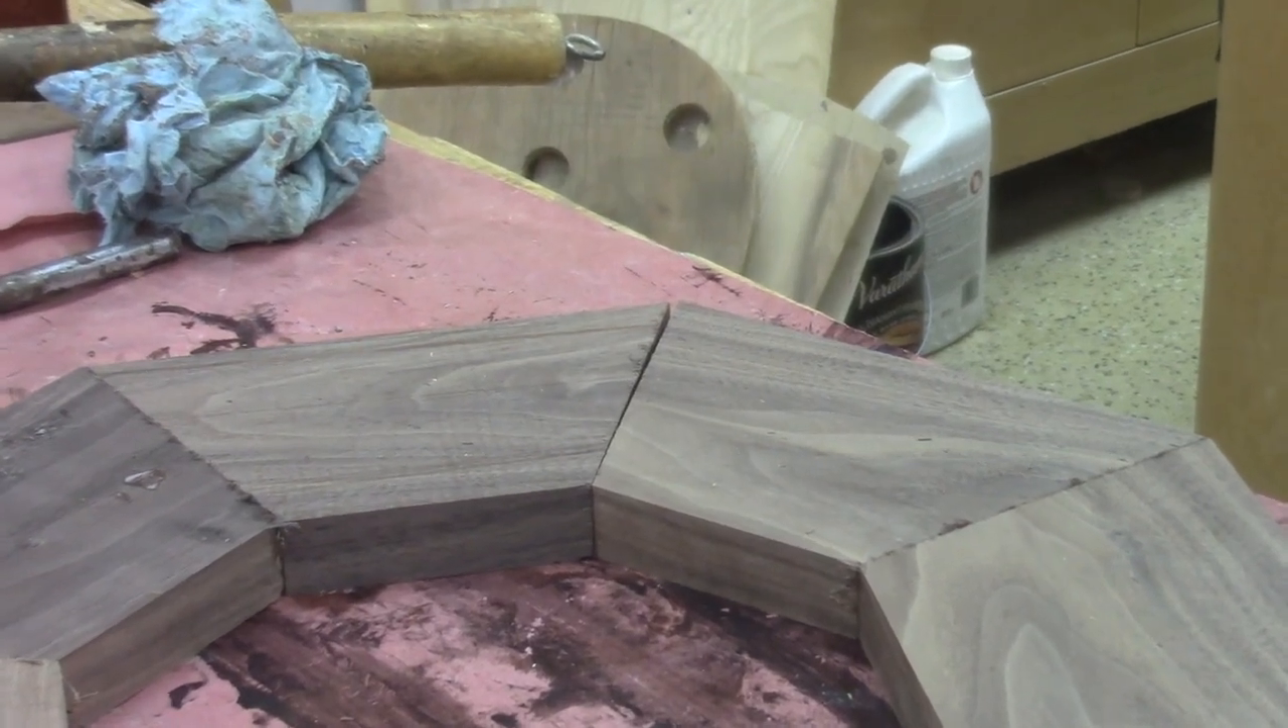But when I put eight in a circle, I see that my saw is not accurate. I have a small gap.